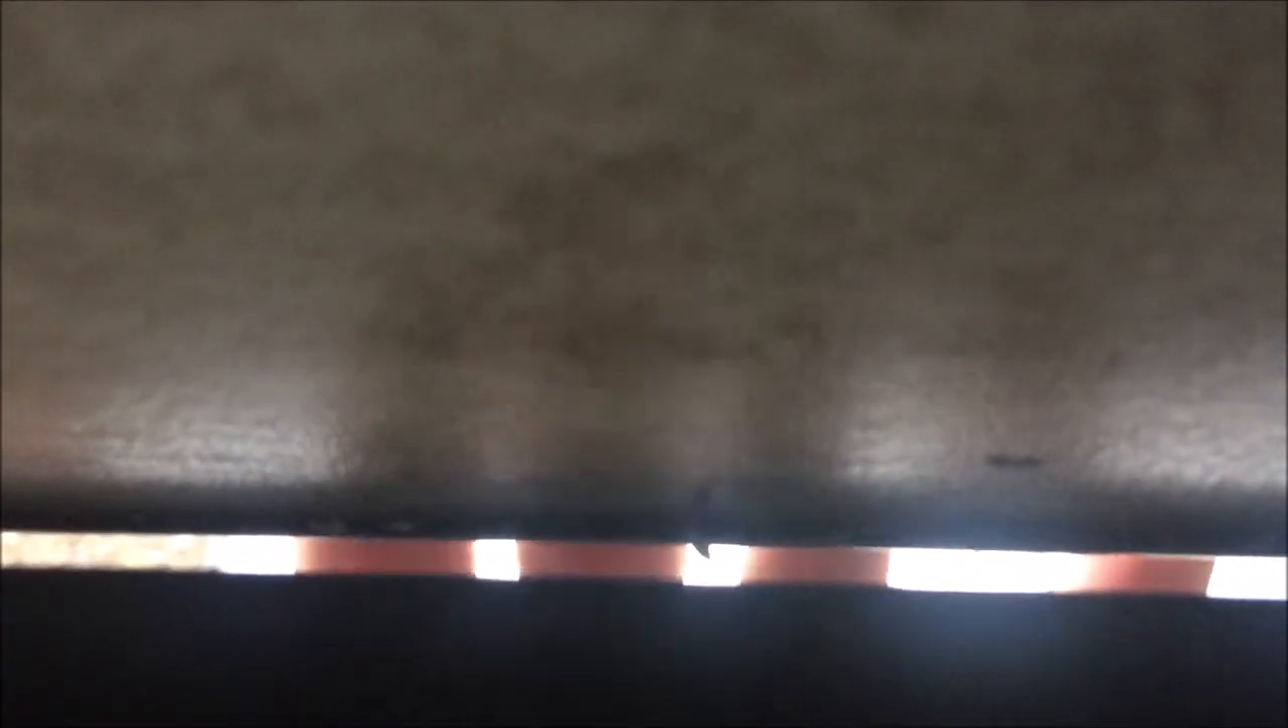So I'm in the back of my toy hauler camper, this black bar is the door frame for the ramp door and then there's the wall and I found a giant gap between them.